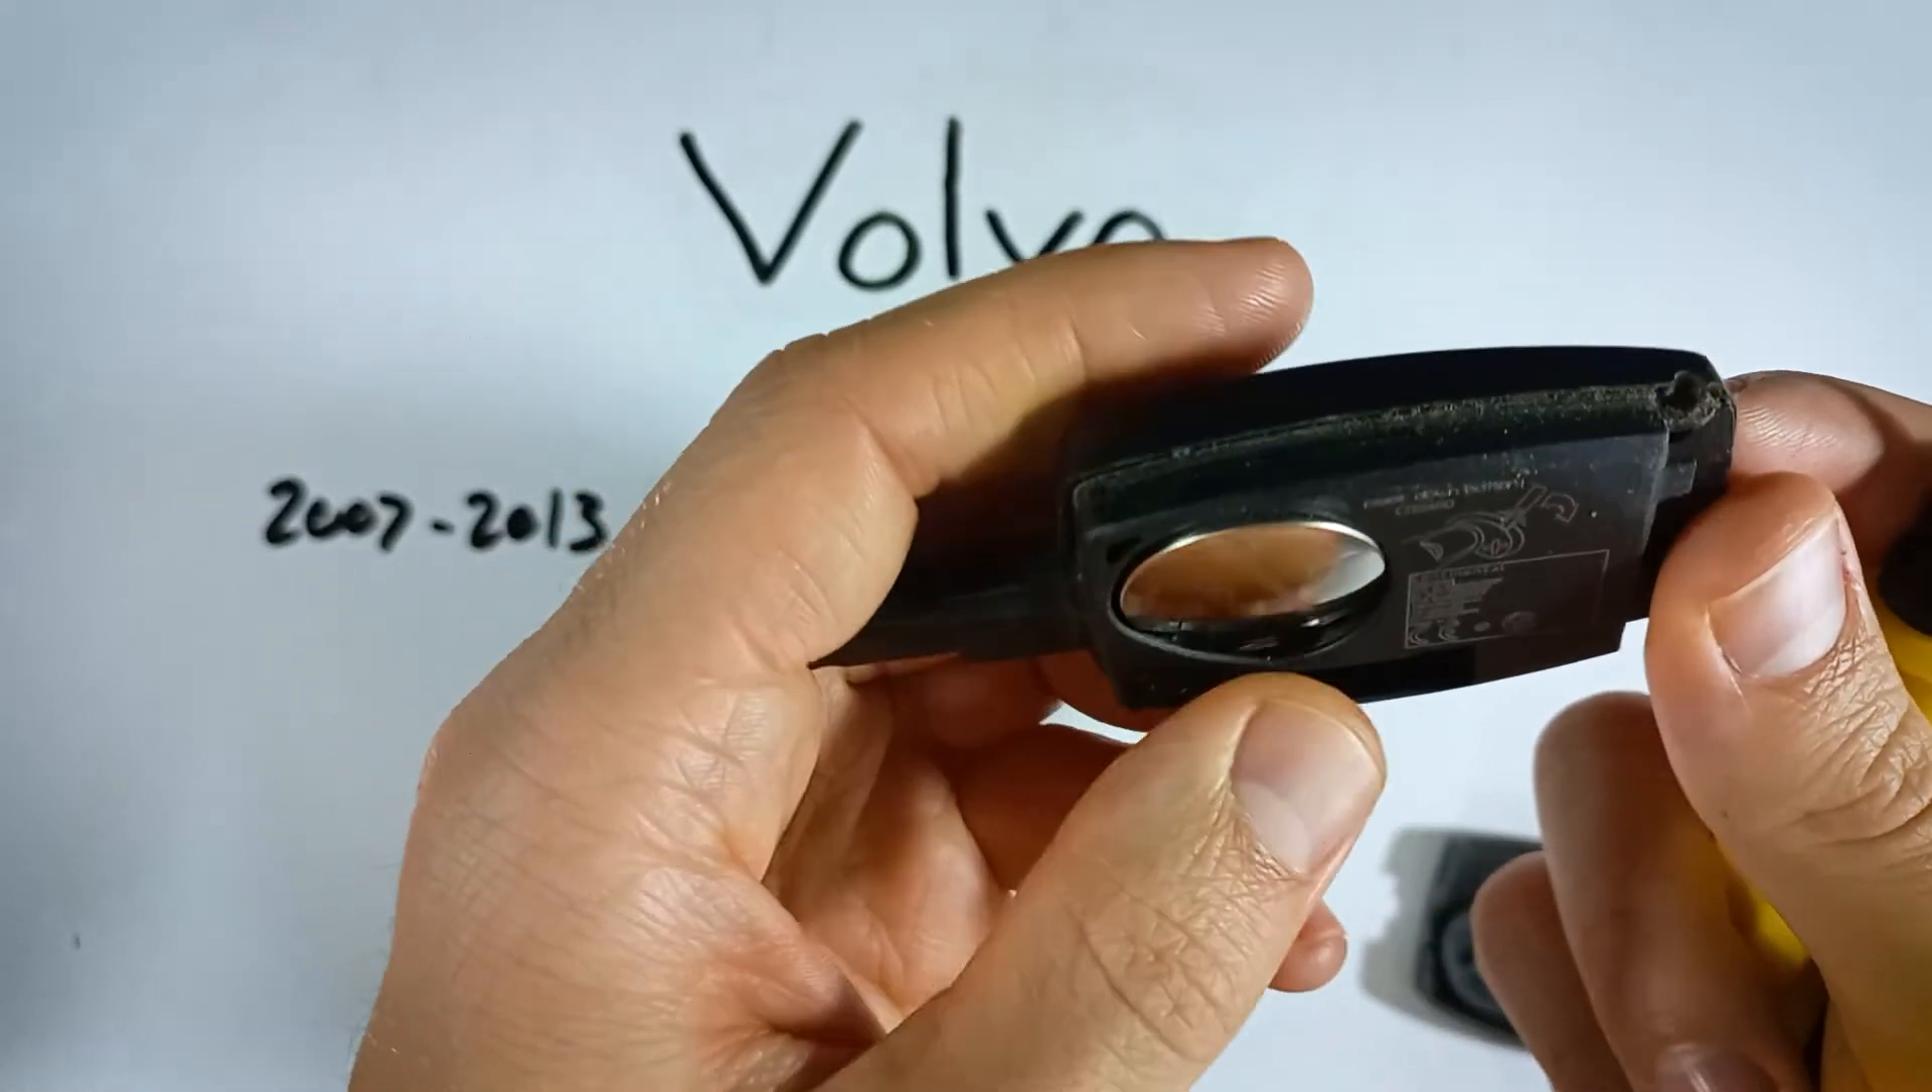Now we have access to the battery.